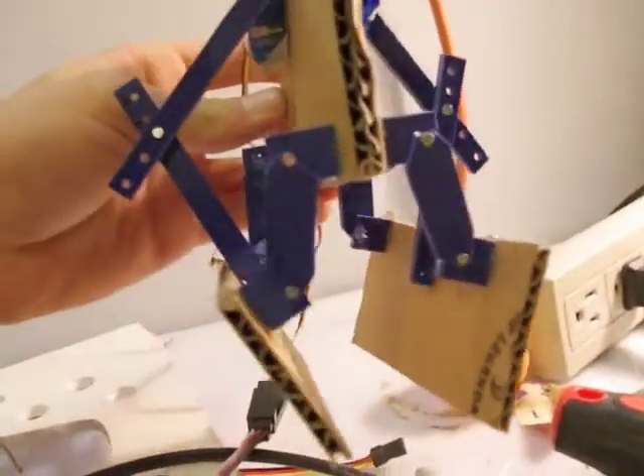All the joints are secured by nail the same way that I put together the rotary walker pieces, and that will probably be changed later.